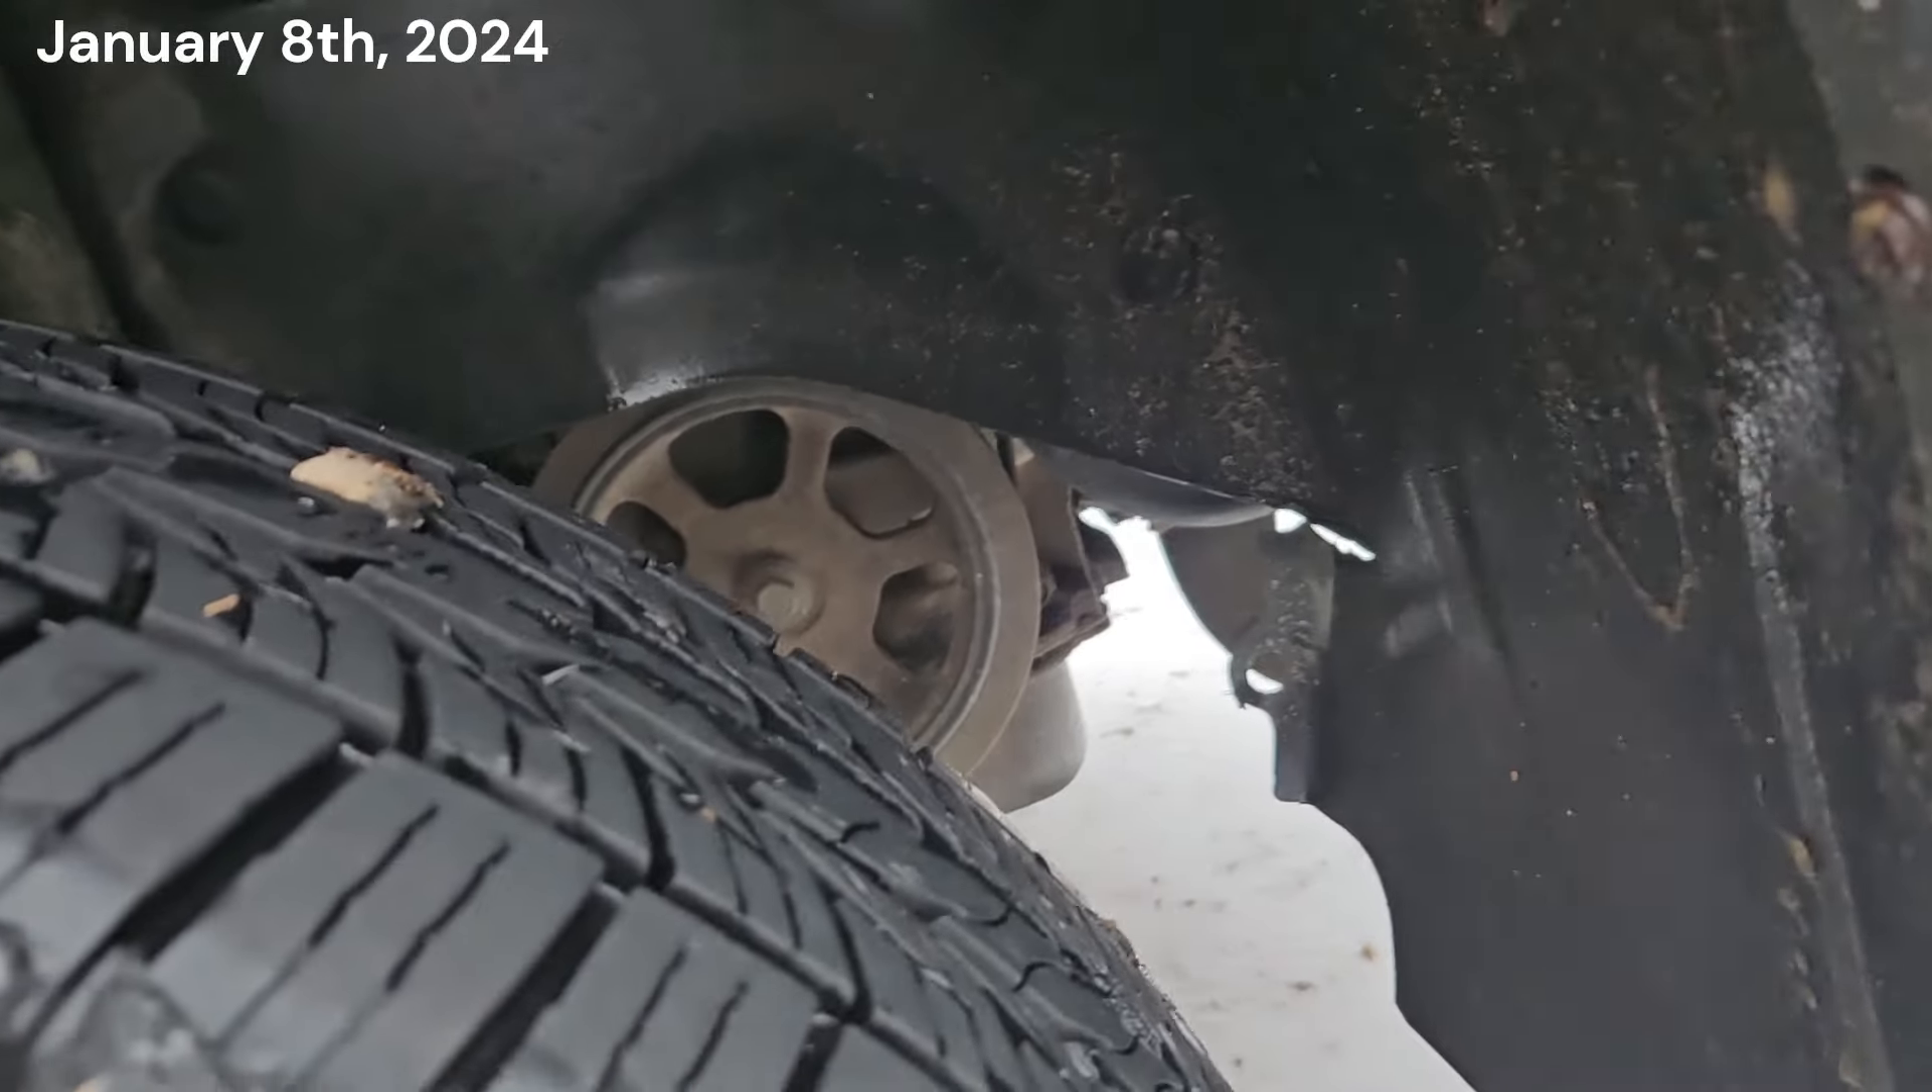I should have a cover to go back over here, uh, because we're missing the plastic cover over the crank pulley and stuff.